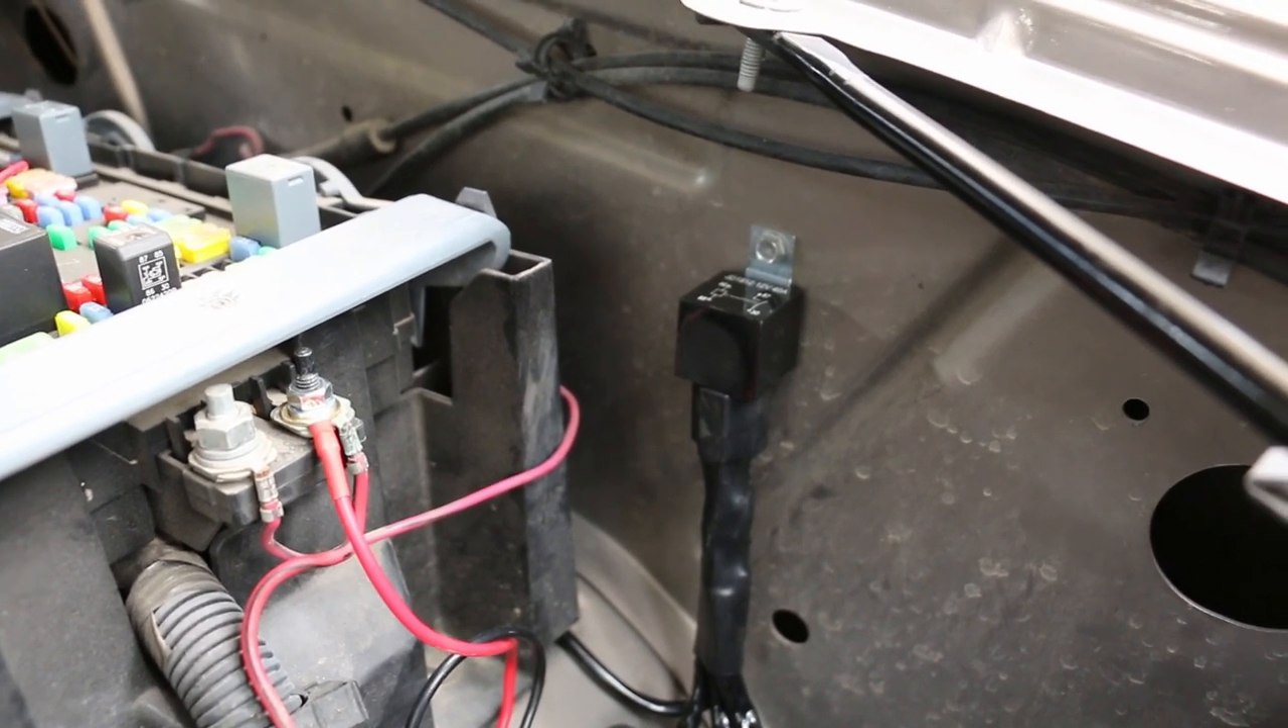And I took a self tapper and mounted the relay.